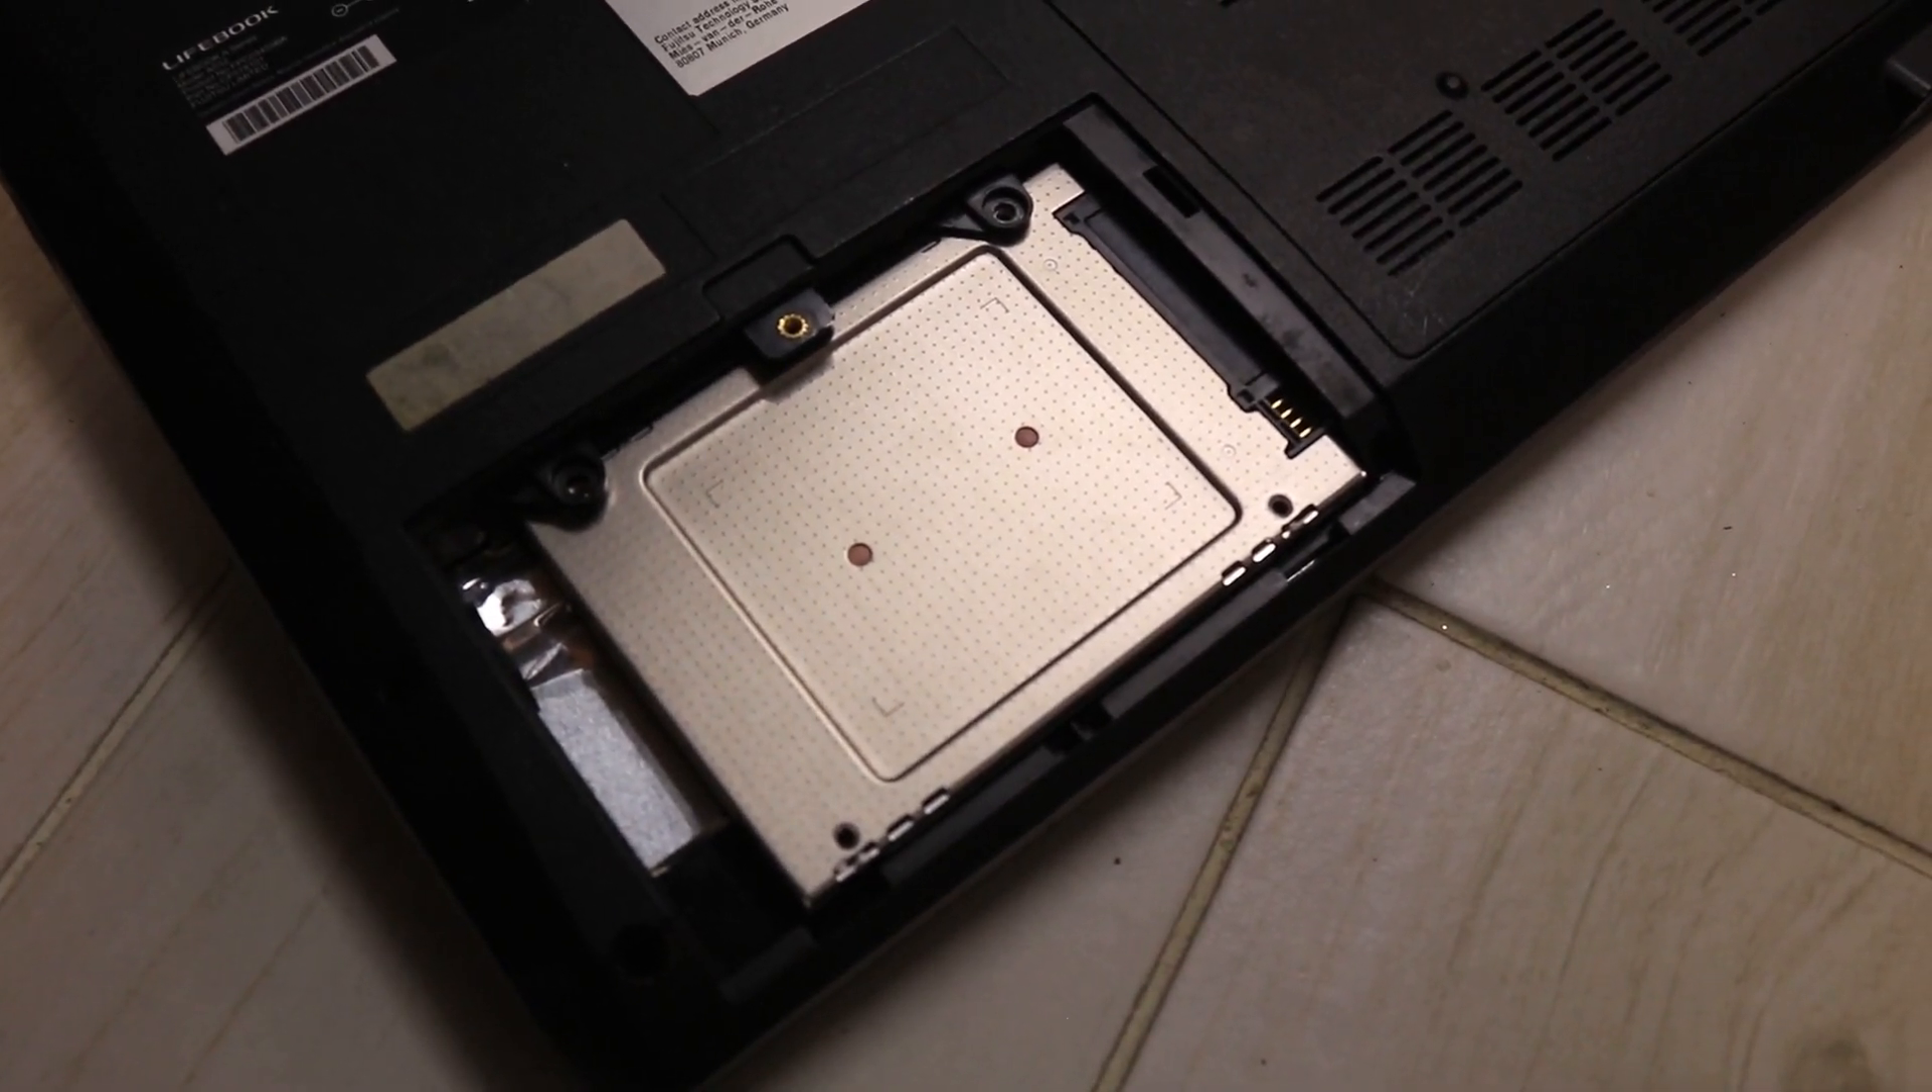Now all I need to do is to put the screws back on and the cover back on.